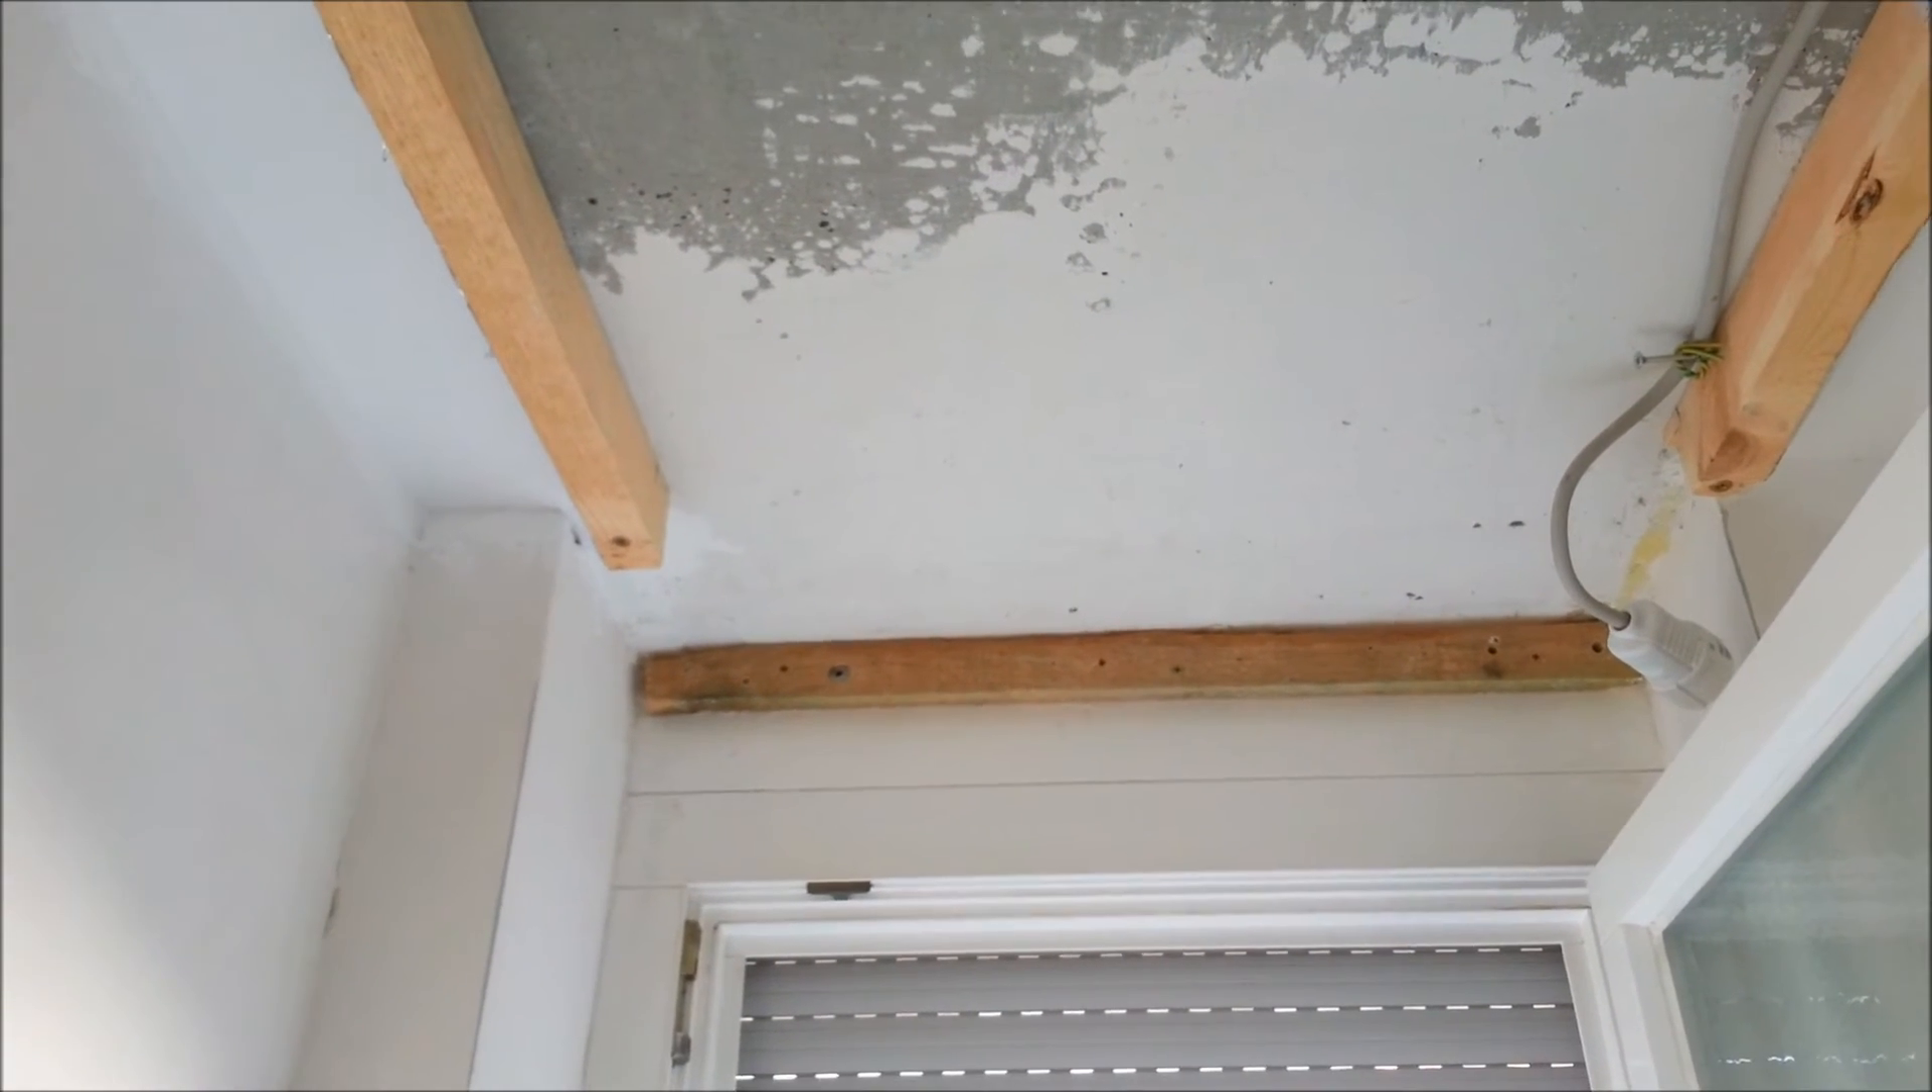Ich habe jetzt vorne im Bereich des Fensters habe ich nochmal eine kleine Platte herangeschraubt, wo ich dann die Platte auch befestigen kann.